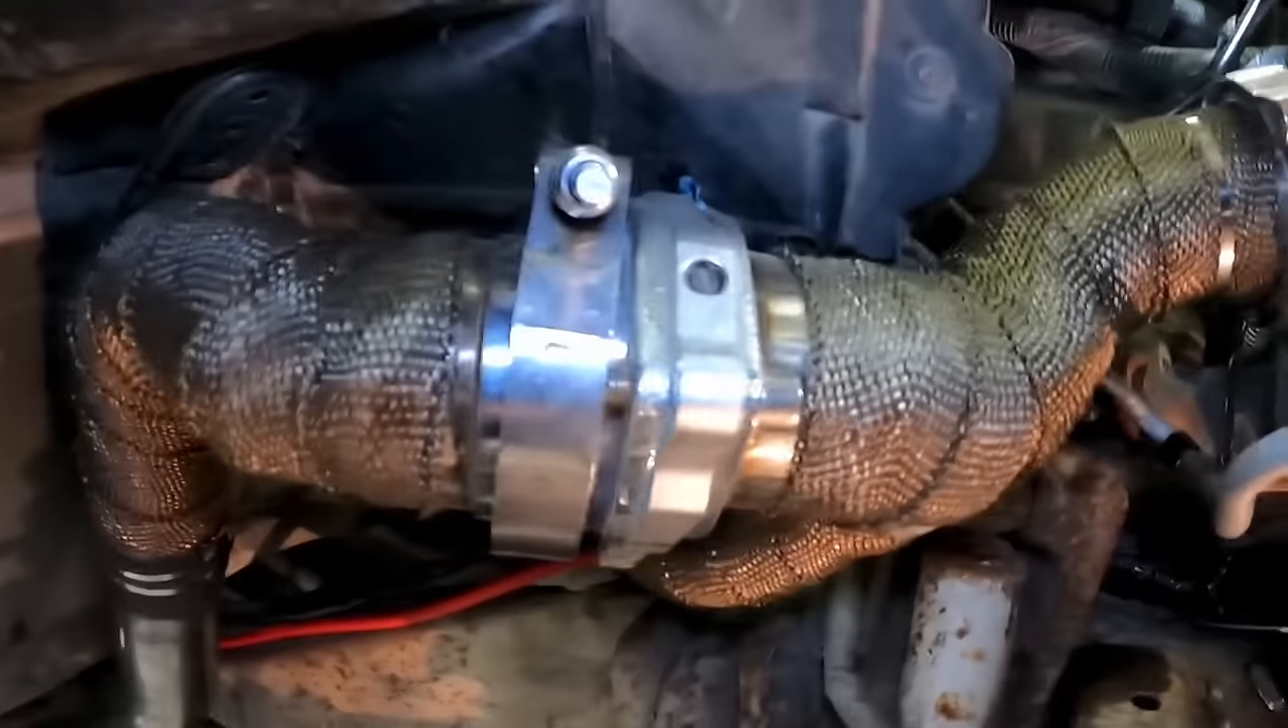Okay check it out we got the exhaust cutout hooked up.